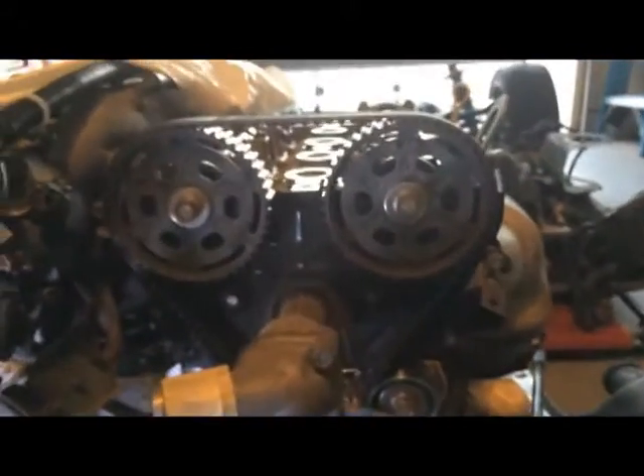I also have gone ahead and gotten the new timing belt installed.